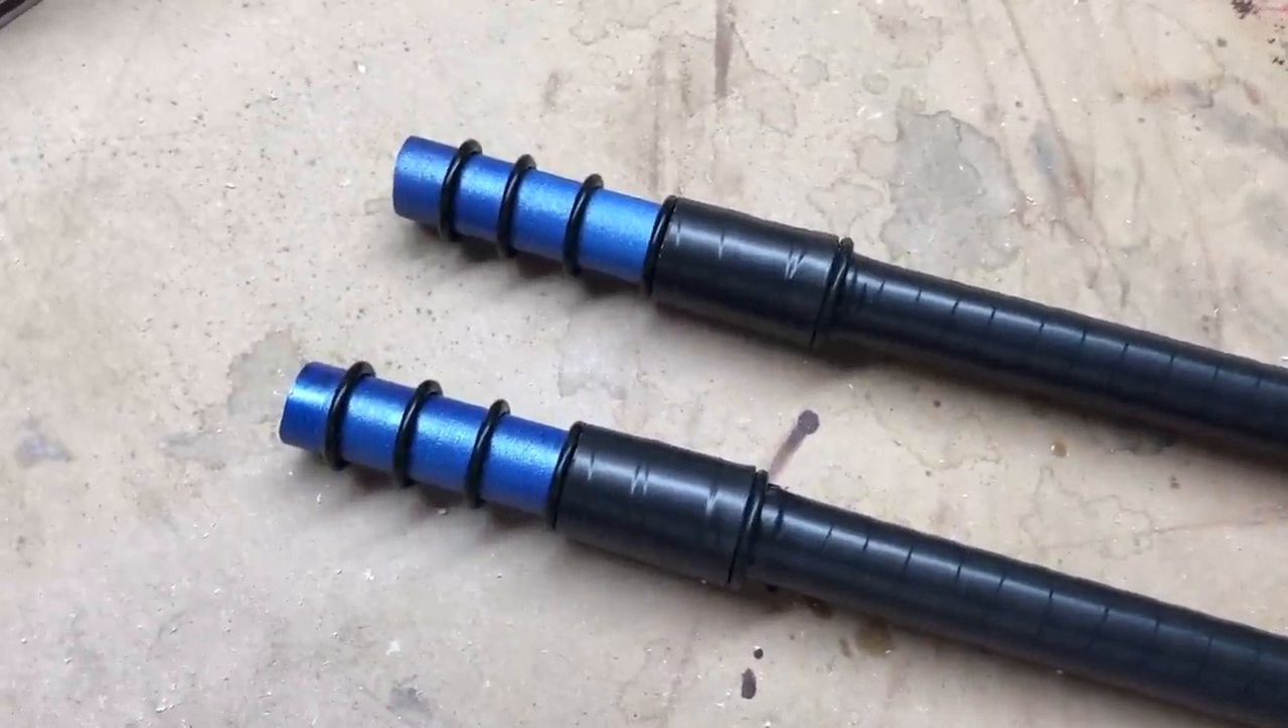And I just took some O-rings that fit around the pipe just for decoration.